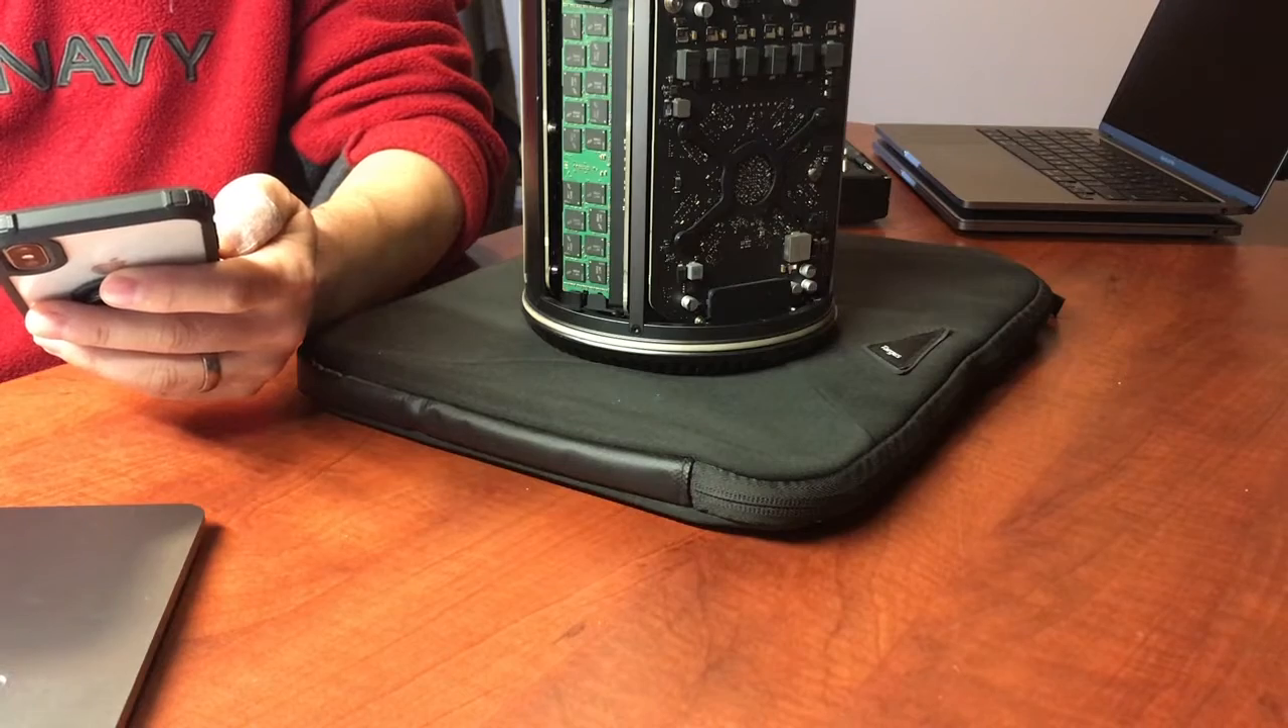So now the cover it's off I can actually access a lot of the internal stuff.